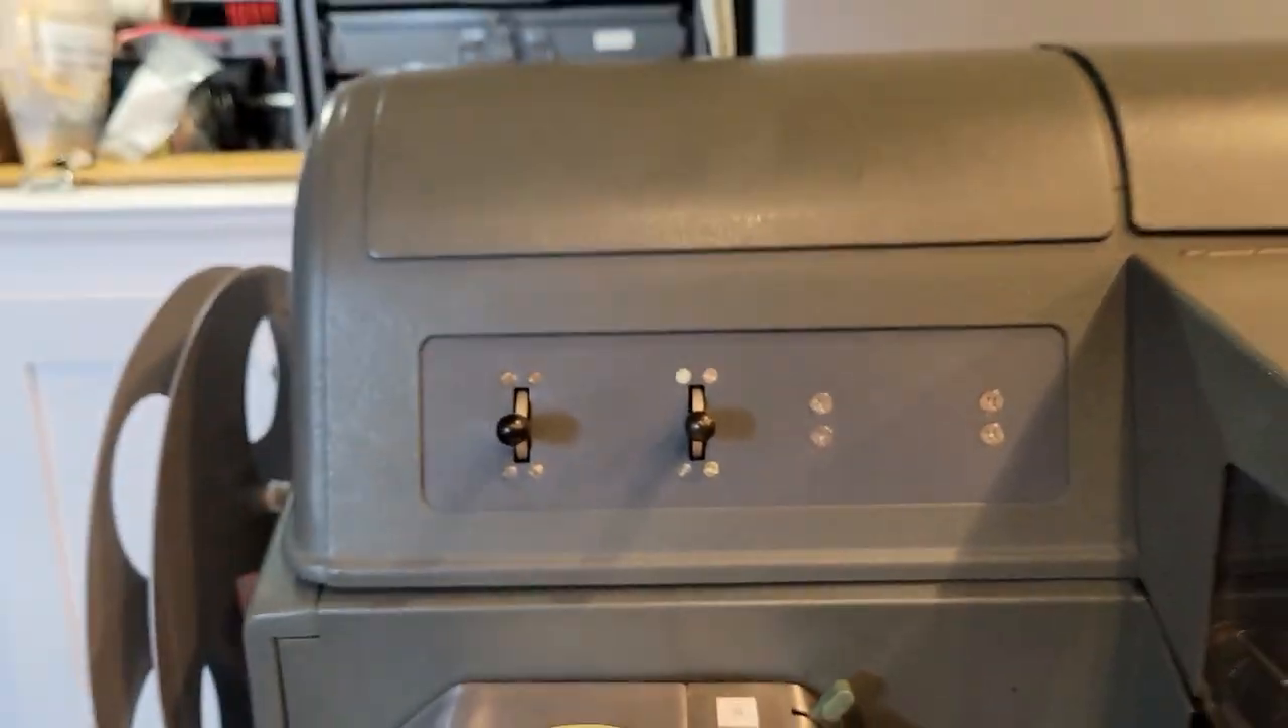Well, folks, there it is, the new control panel, all ready to go, all installed.